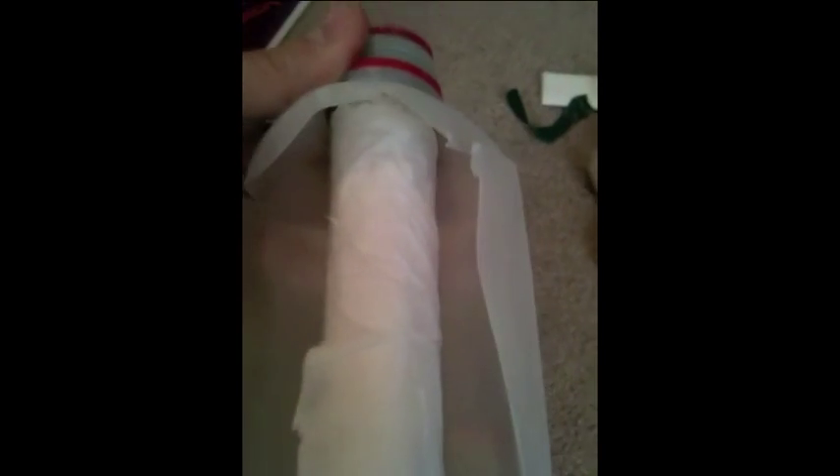Now I have the inner tube wrapped with the filter.